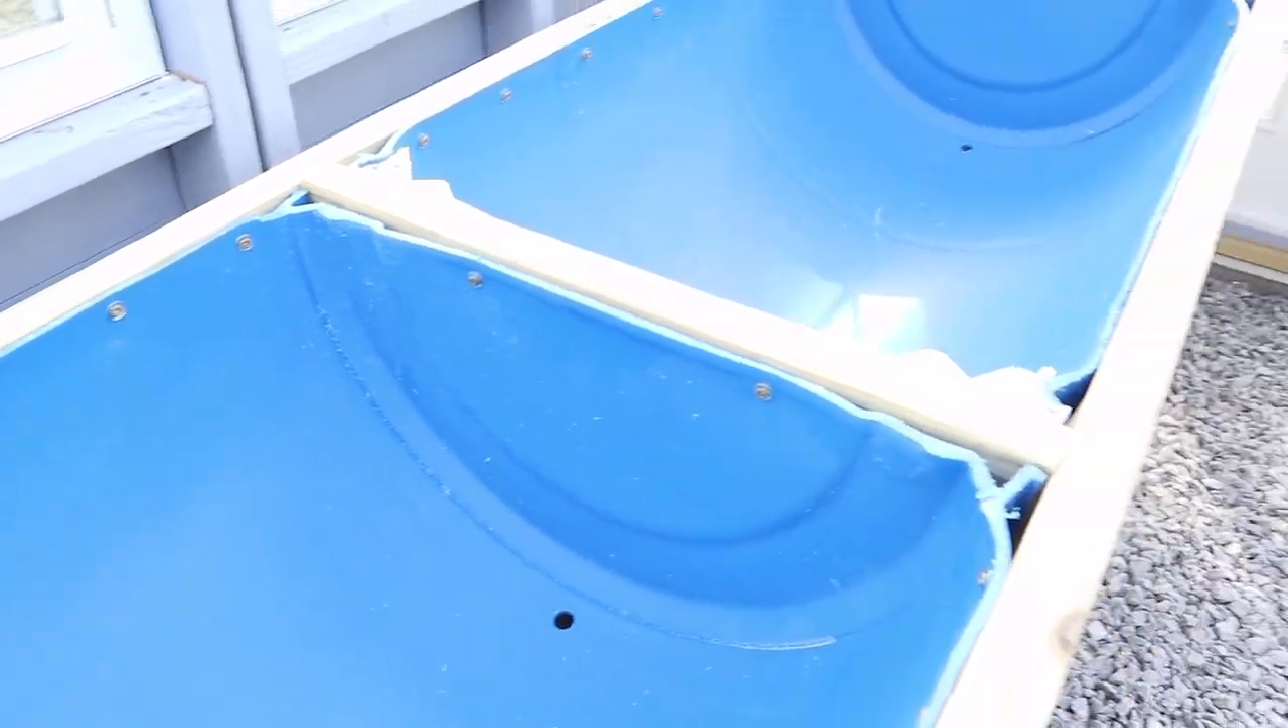With a little bit of stubborn persistence and a tractor I managed to get it in here by myself and I've got the tubs all screwed in nice and secure and they're nice and flush with the top.